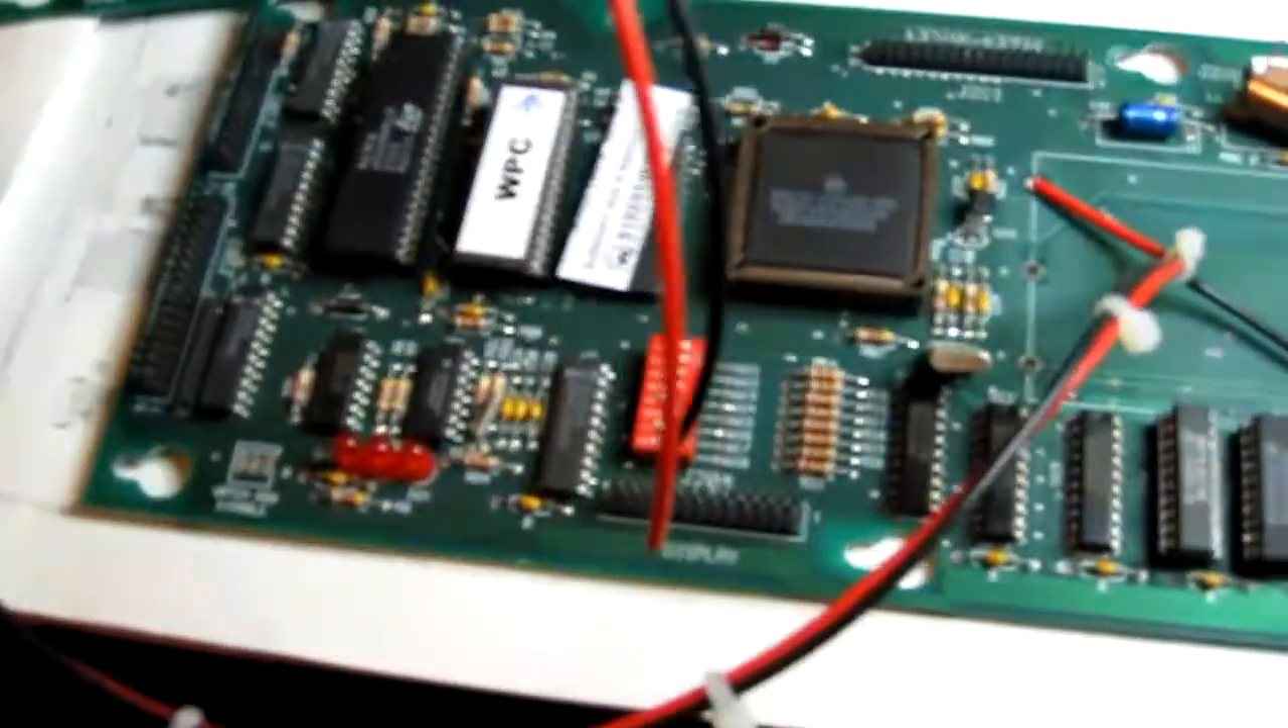Okay and the last job I've done with this board now after I've tested it is I've fitted some two foot of wire so that the customer can install a remote battery holder if they so wish.